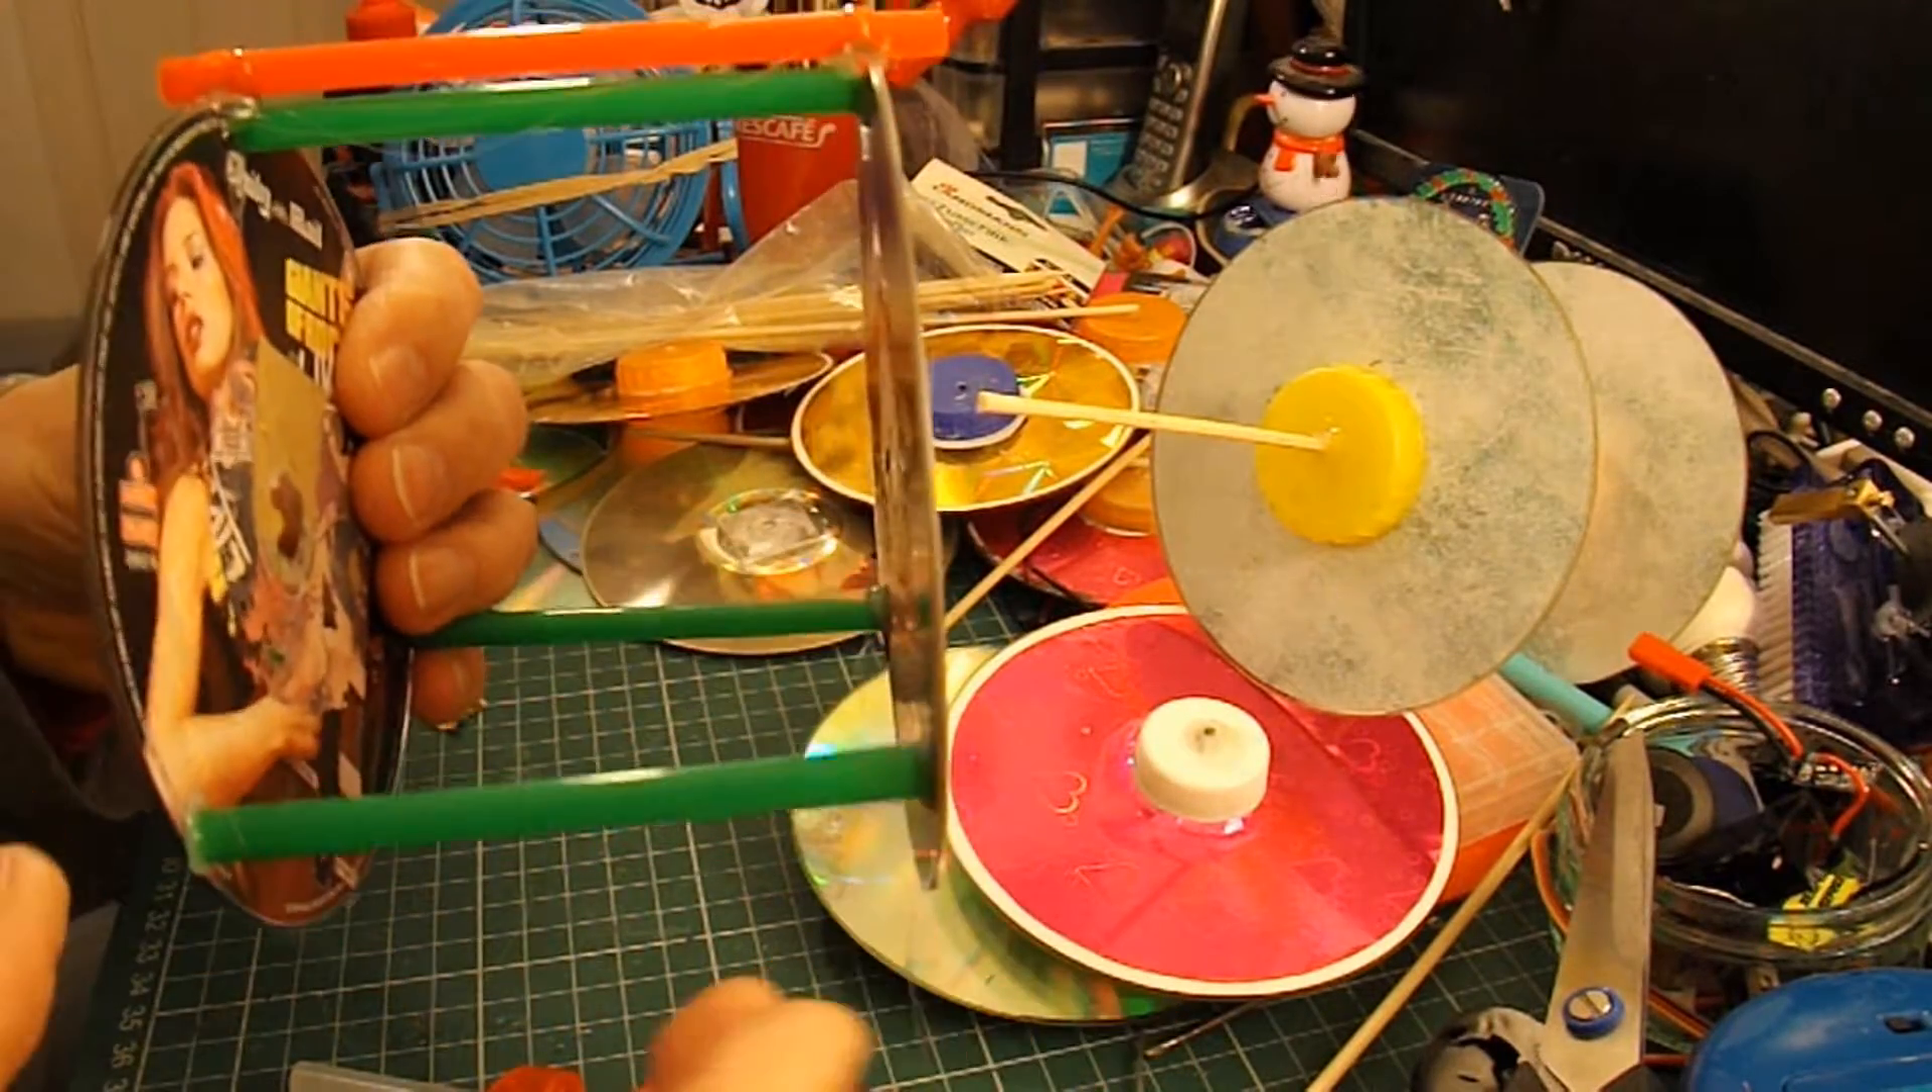So I've got some drinking straws between those CDs, just to hold them in position.